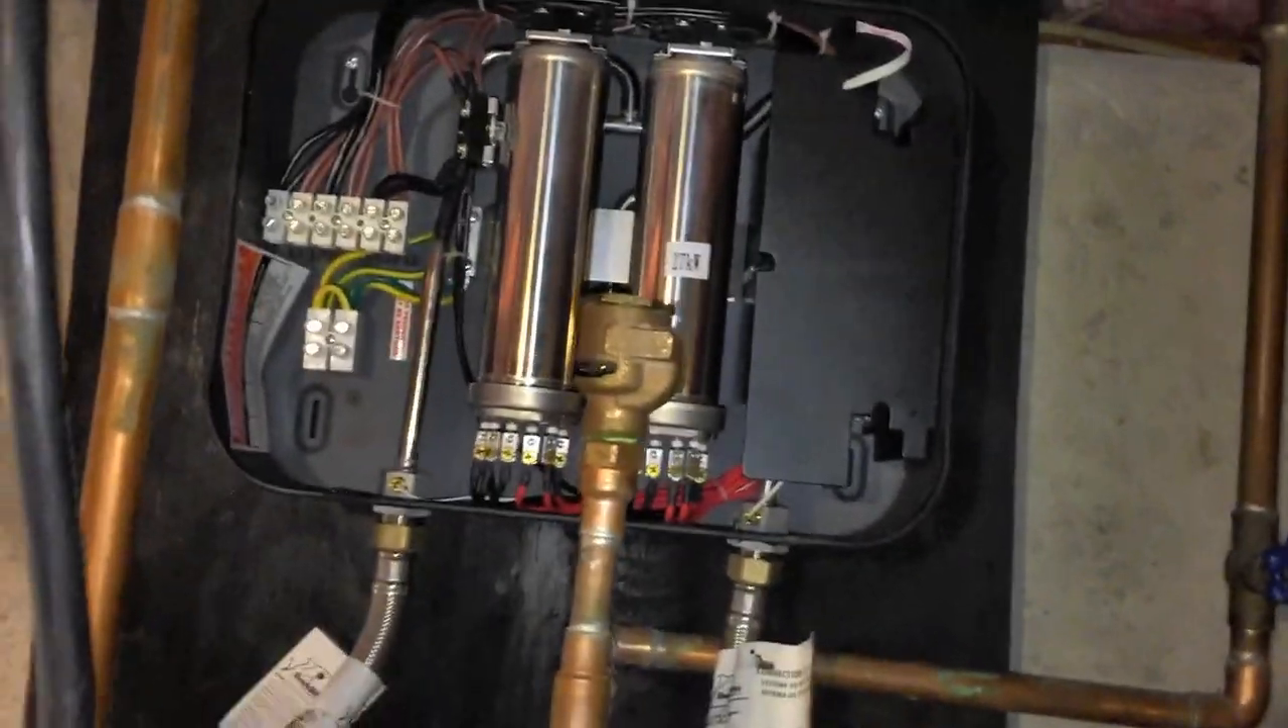We've got the new hot water heater attached to the wall right there and you'll see these we've got uh hoses for the uh inlet and outlet.